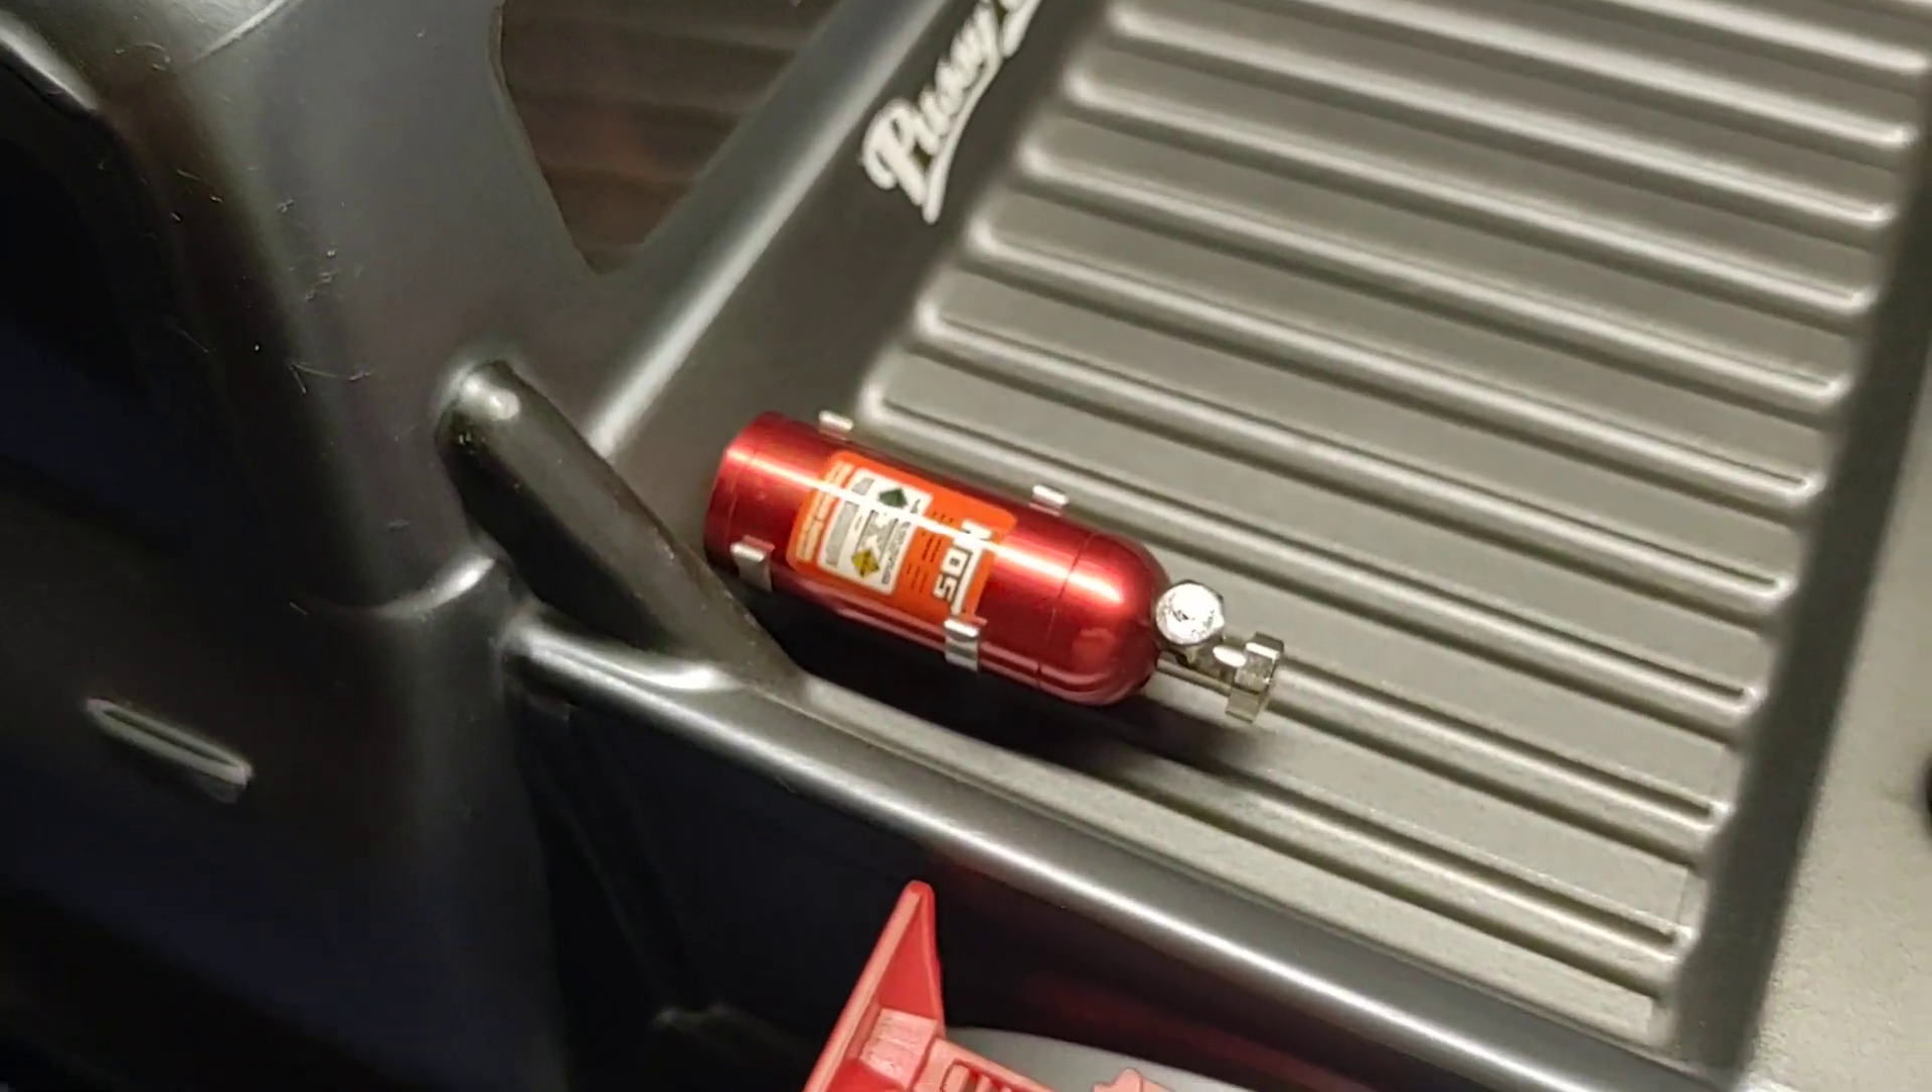I still have to run some hoses for the nitrous bottle.